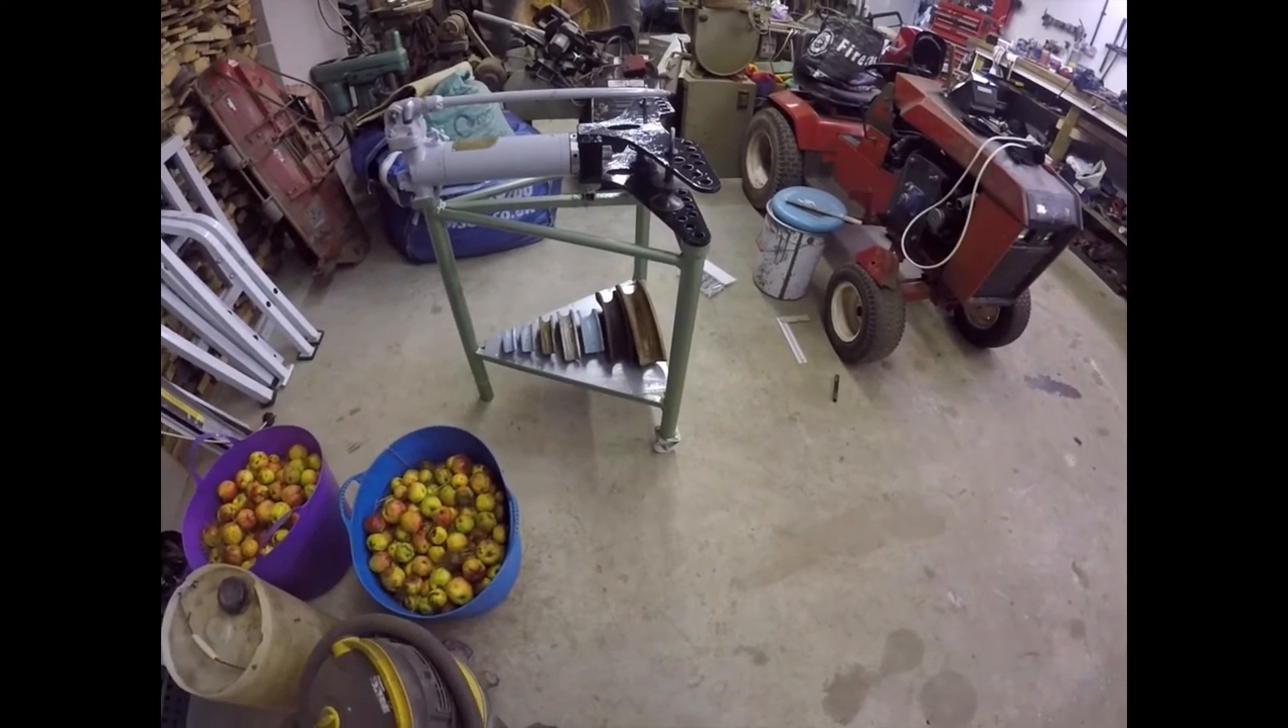And I've got the shelf on.